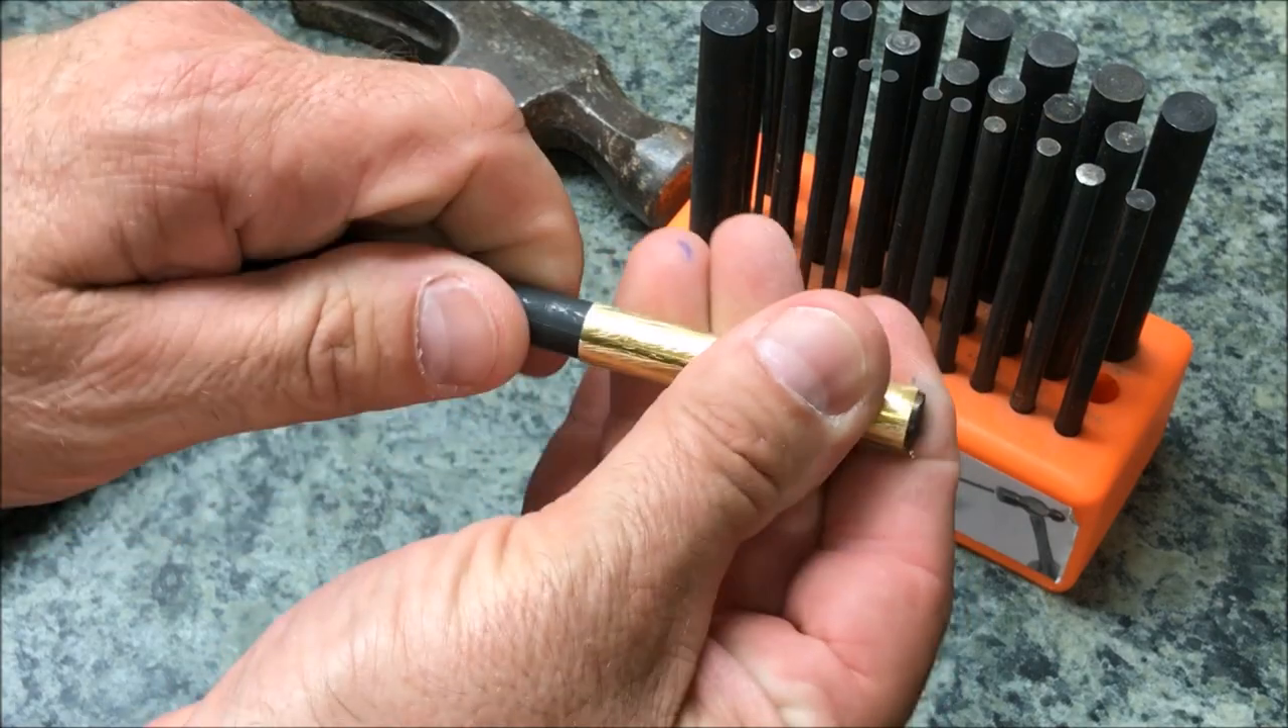I went through my punches and I found the one that fits perfectly inside of my tube.